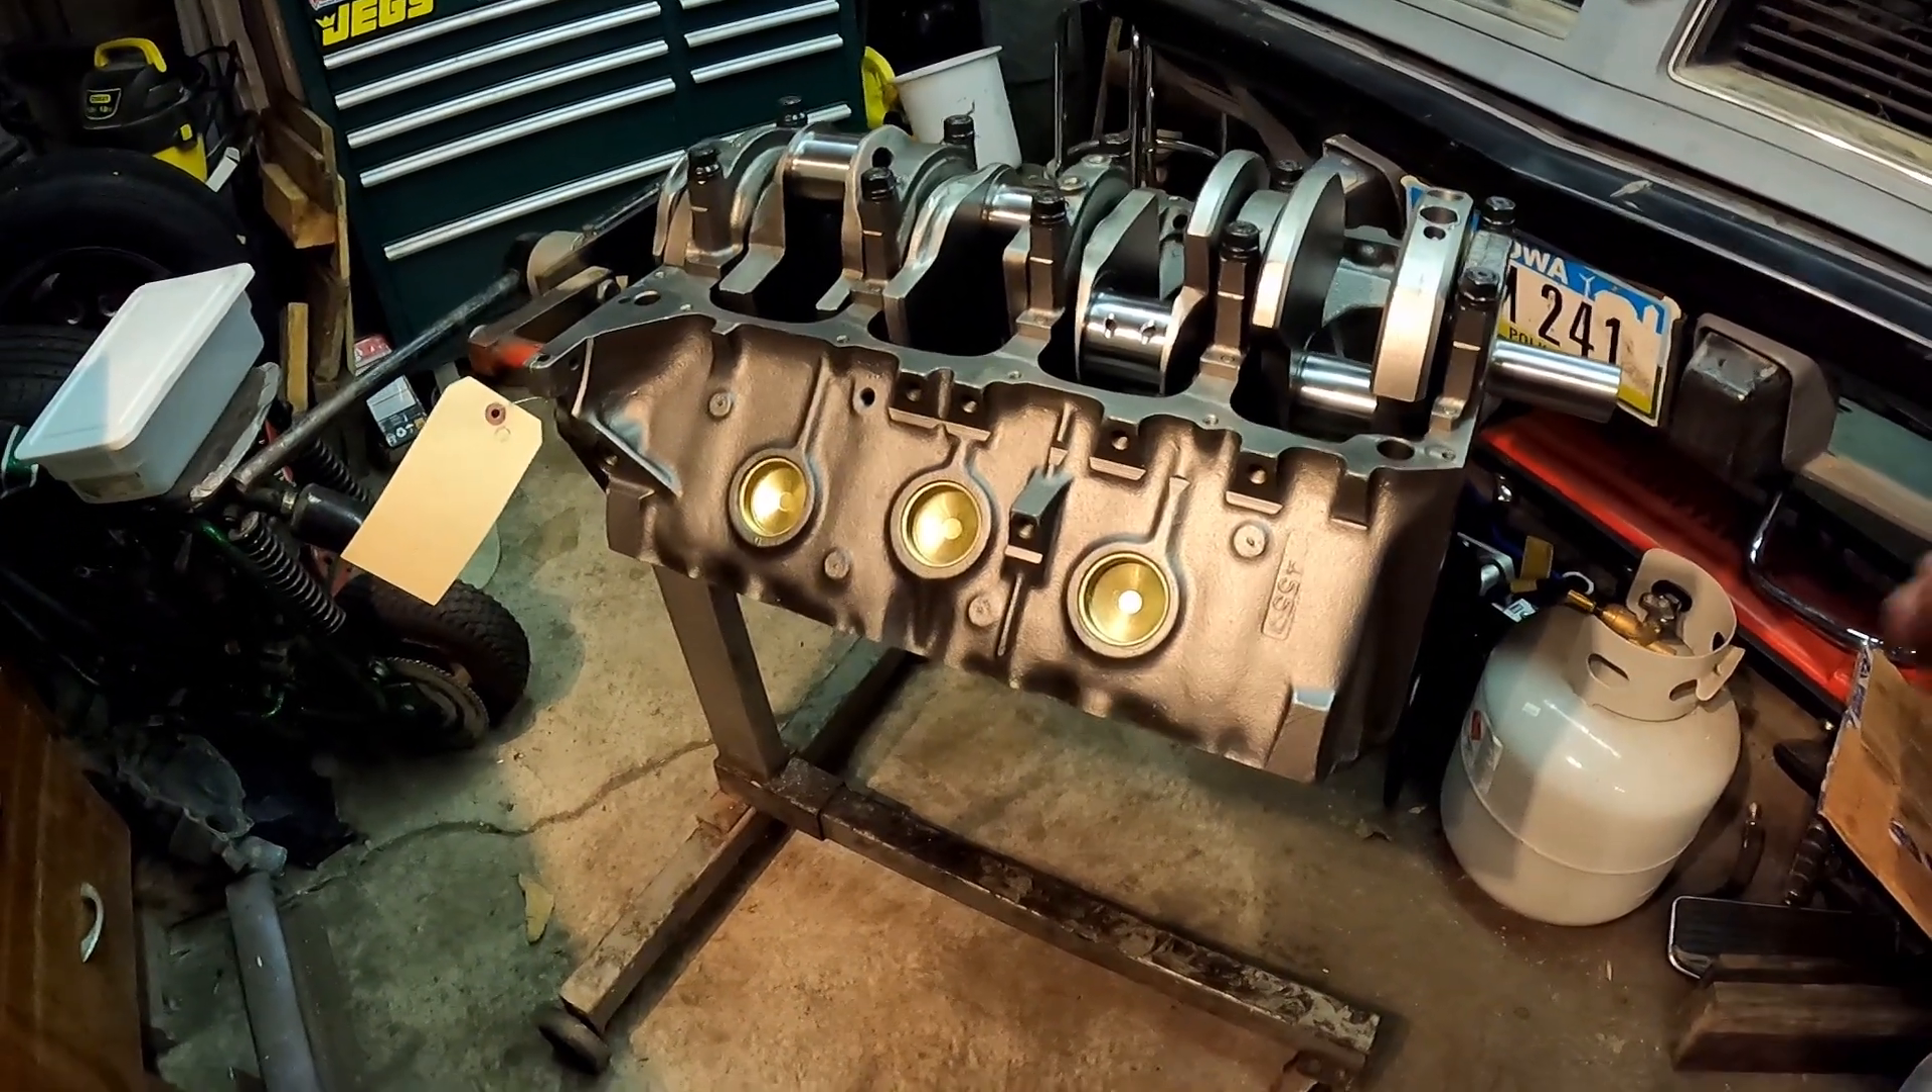And there you have it. That is one freshly installed and torqued down crank.